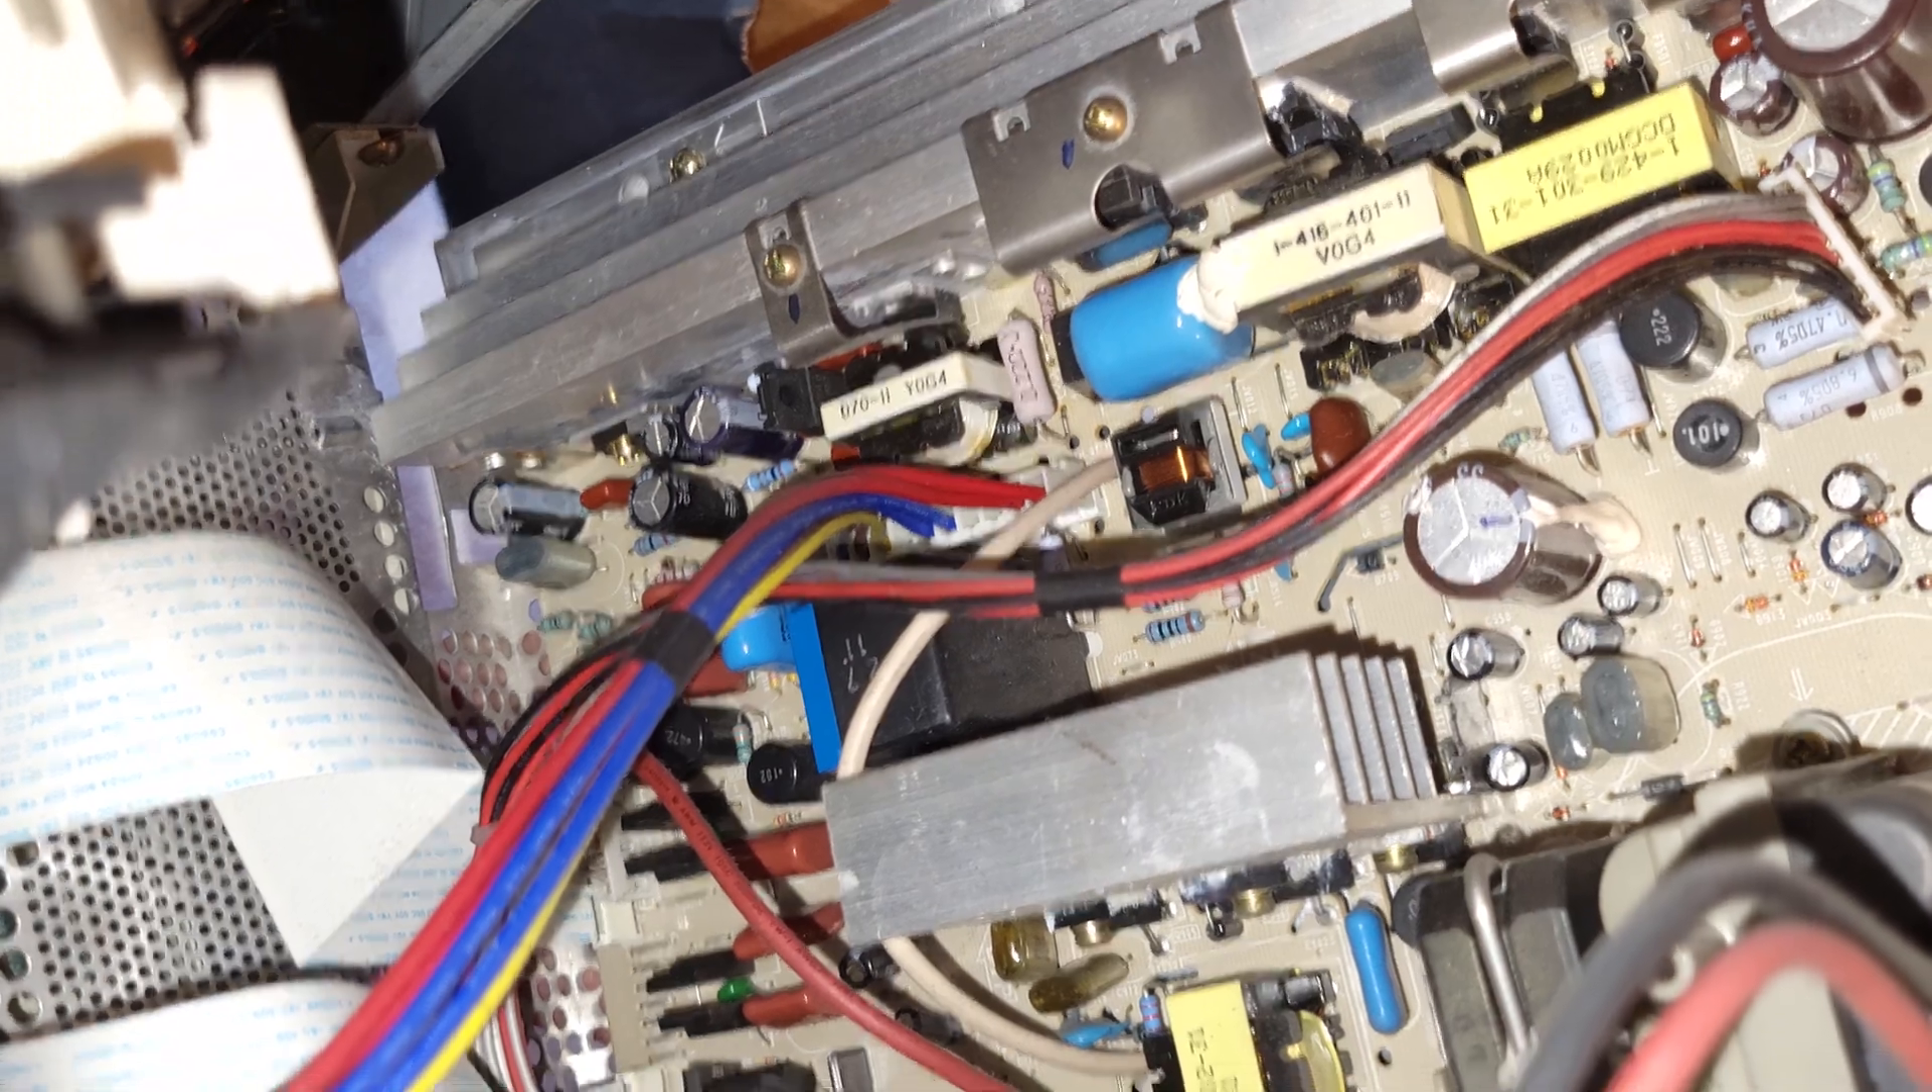And then we got a shitload of cables all over this board that we gotta remove.